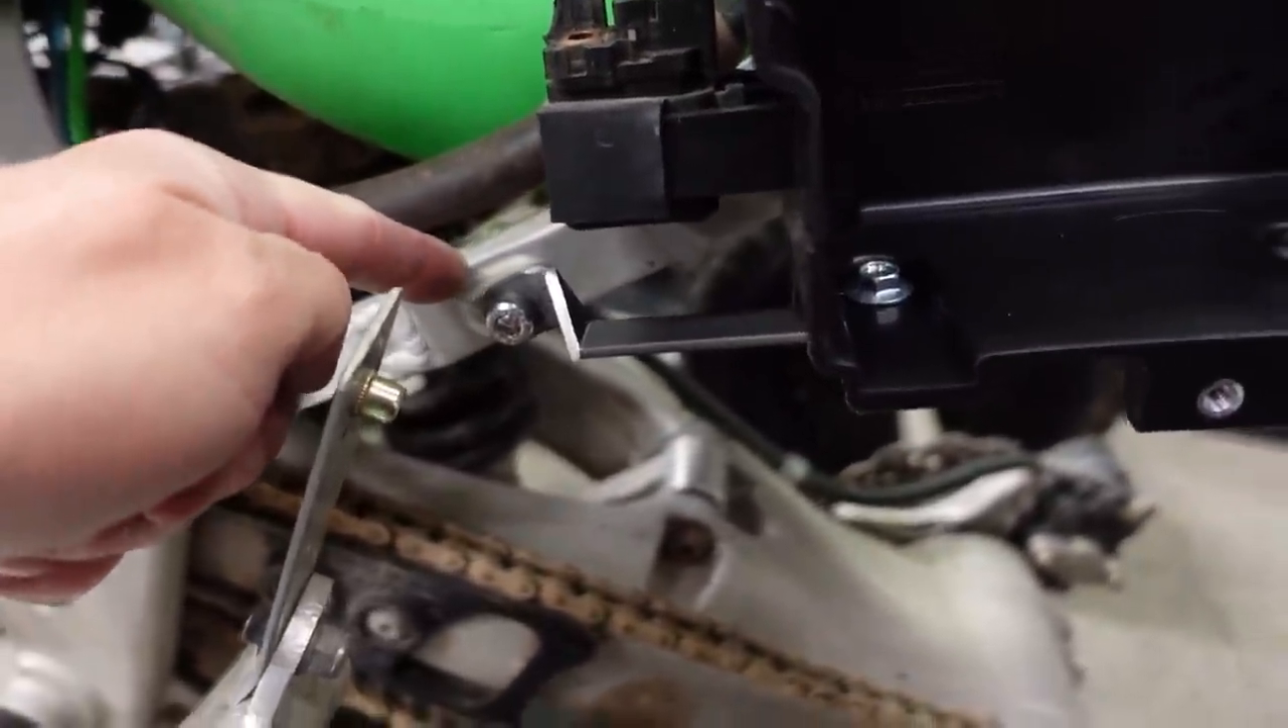I made this little elbow right here and bolted it to an existing hole on the frame.